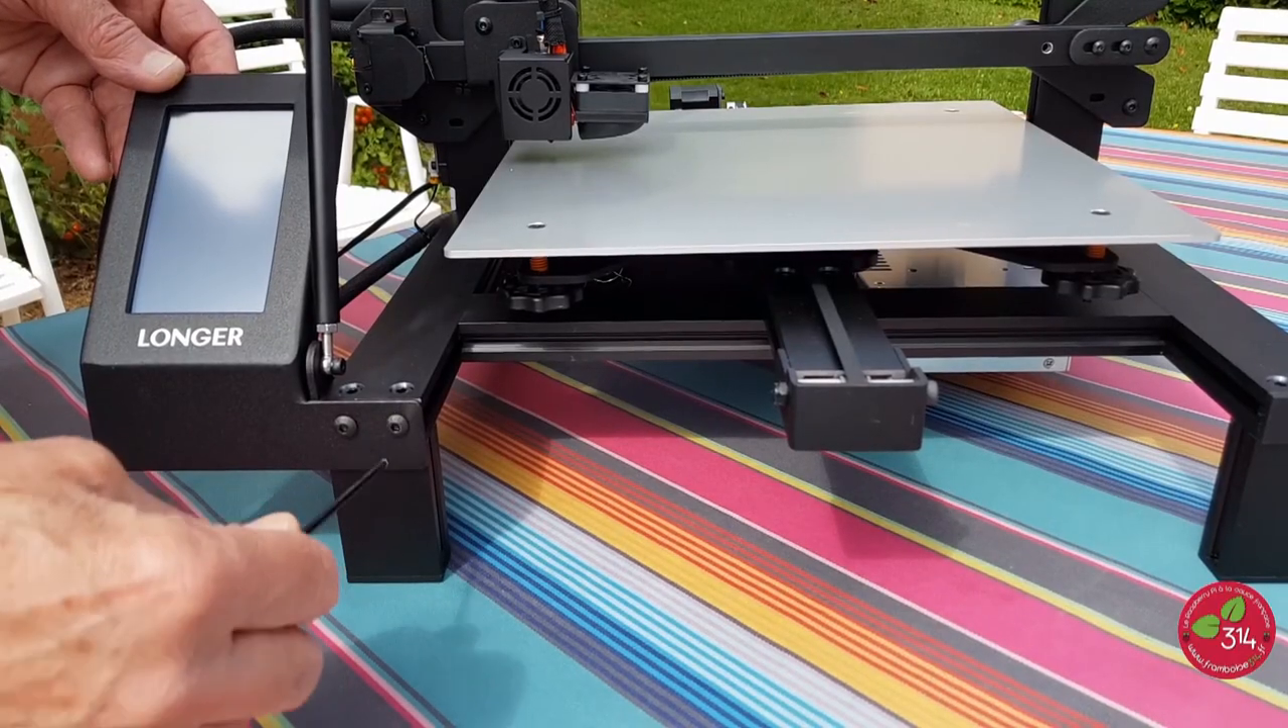Voilà donc l'écran est monté.